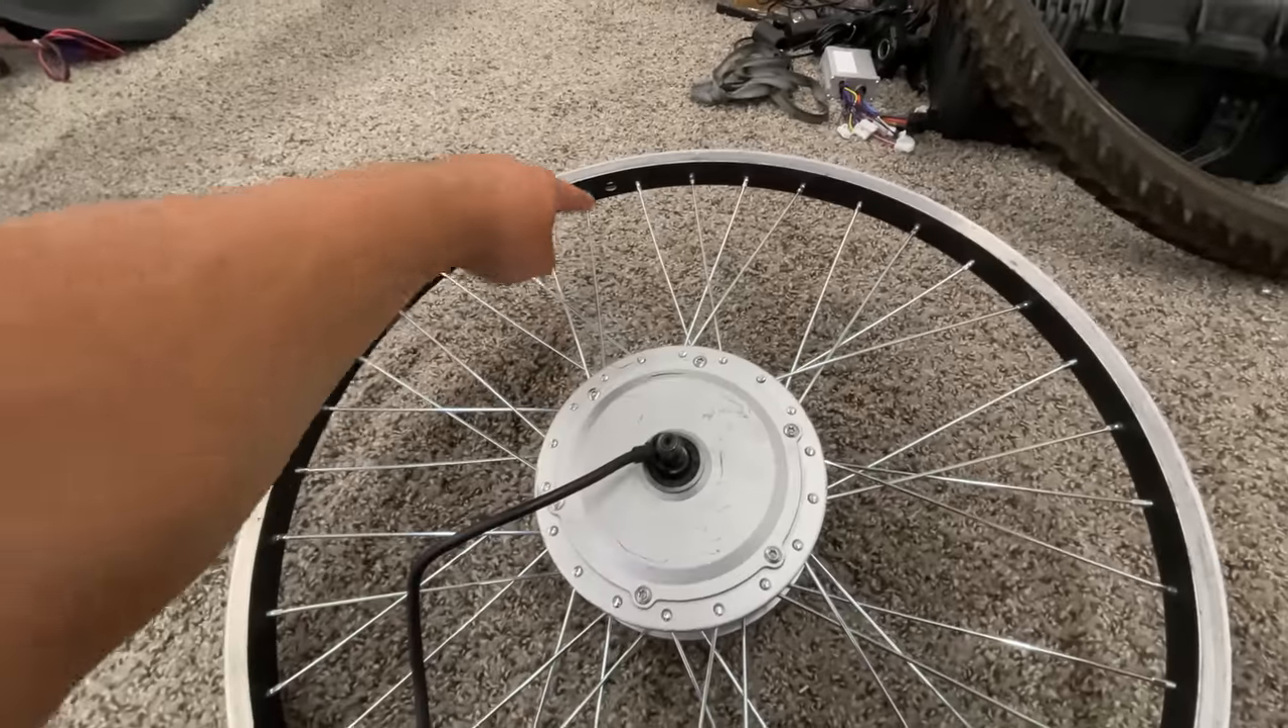So here is the final 24-inch rim loaded in here.